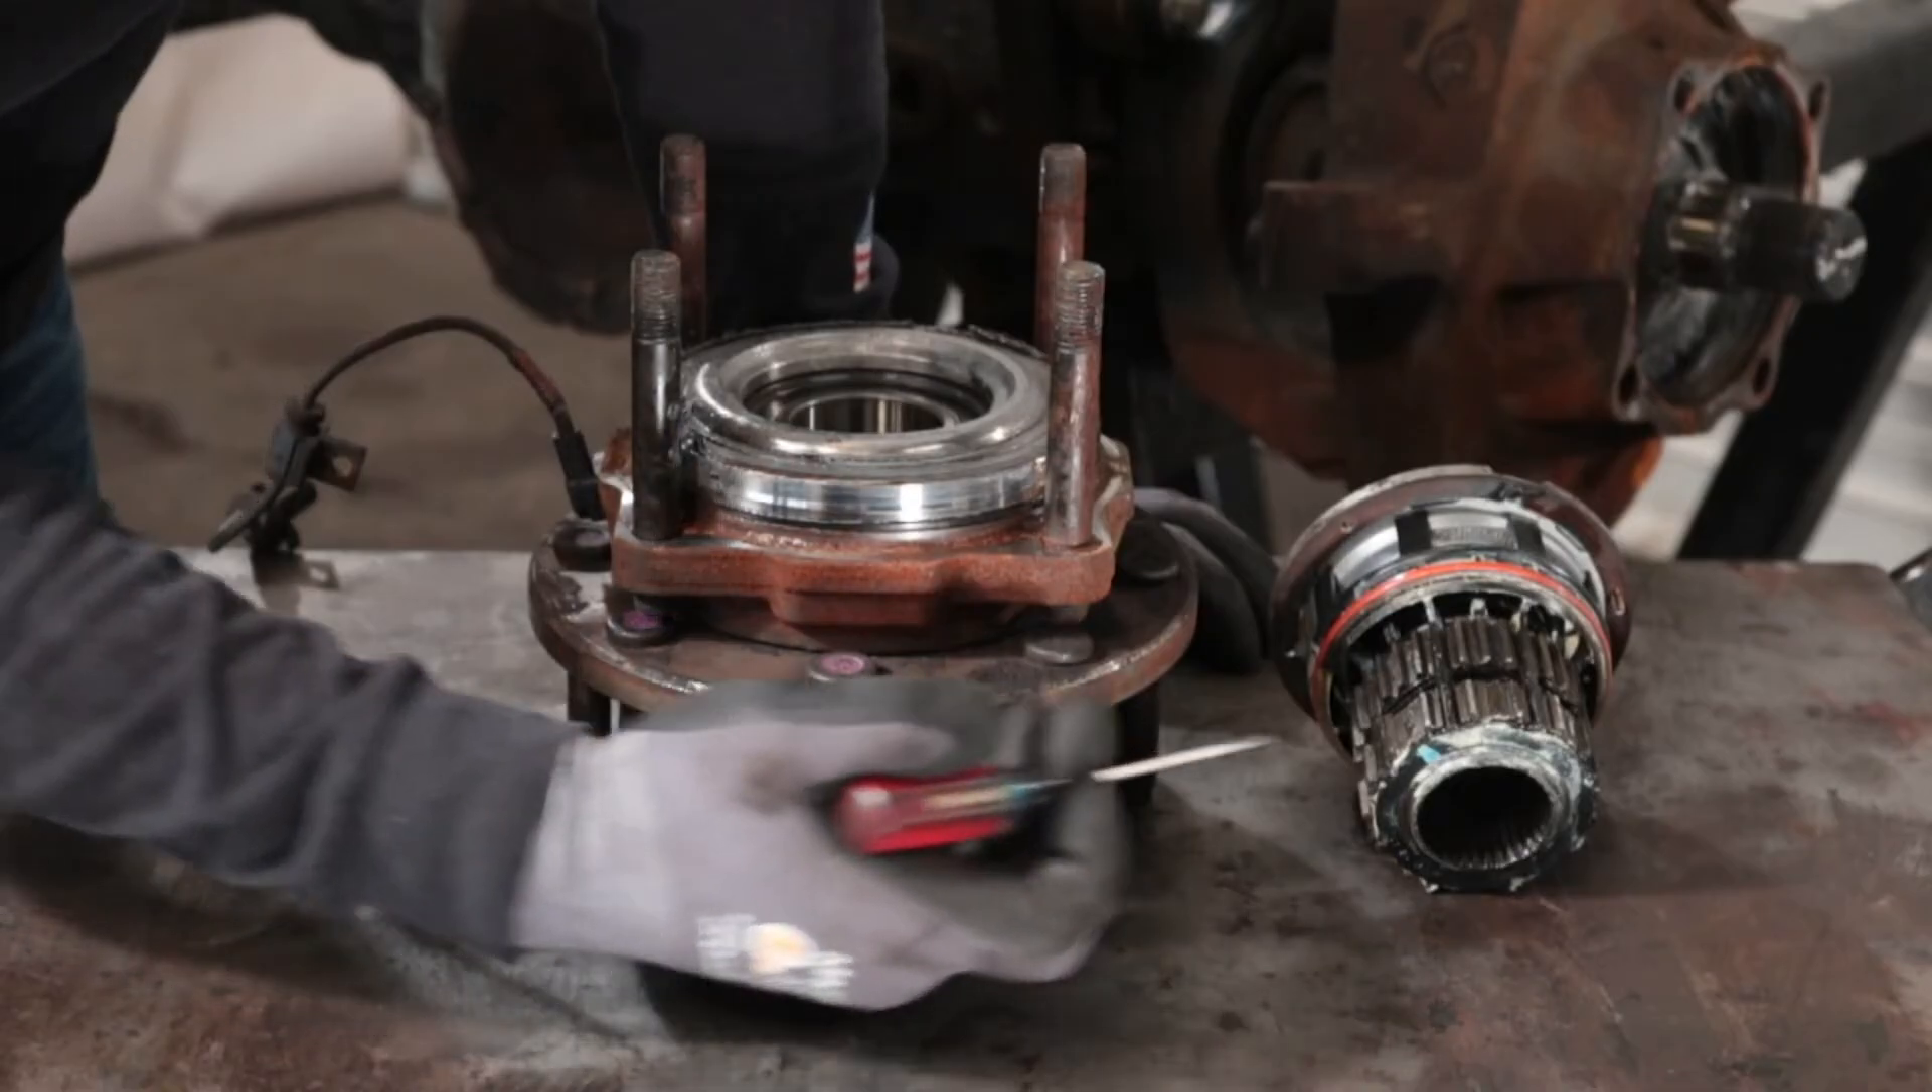Okay, two parts that we previously removed are the wheel hub assembly and the locking hub.